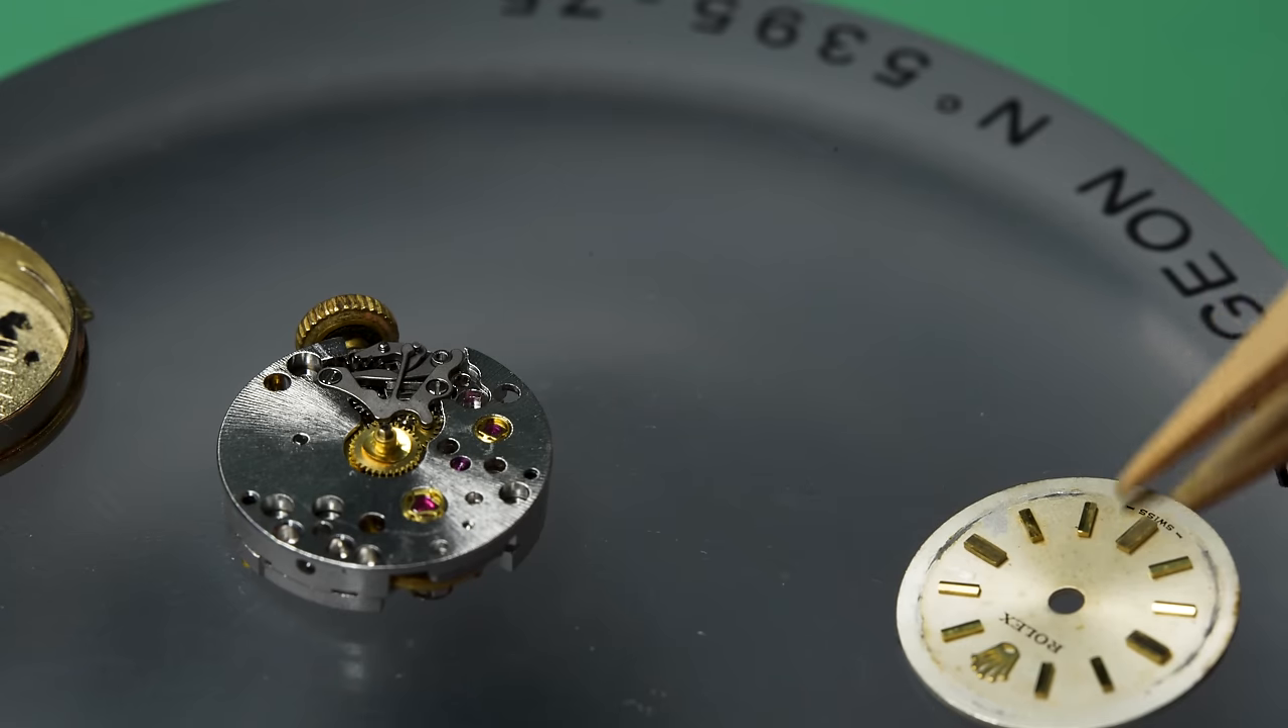You just need to put on the dial, the hands, get this thing cased up, and we will have a finished project.